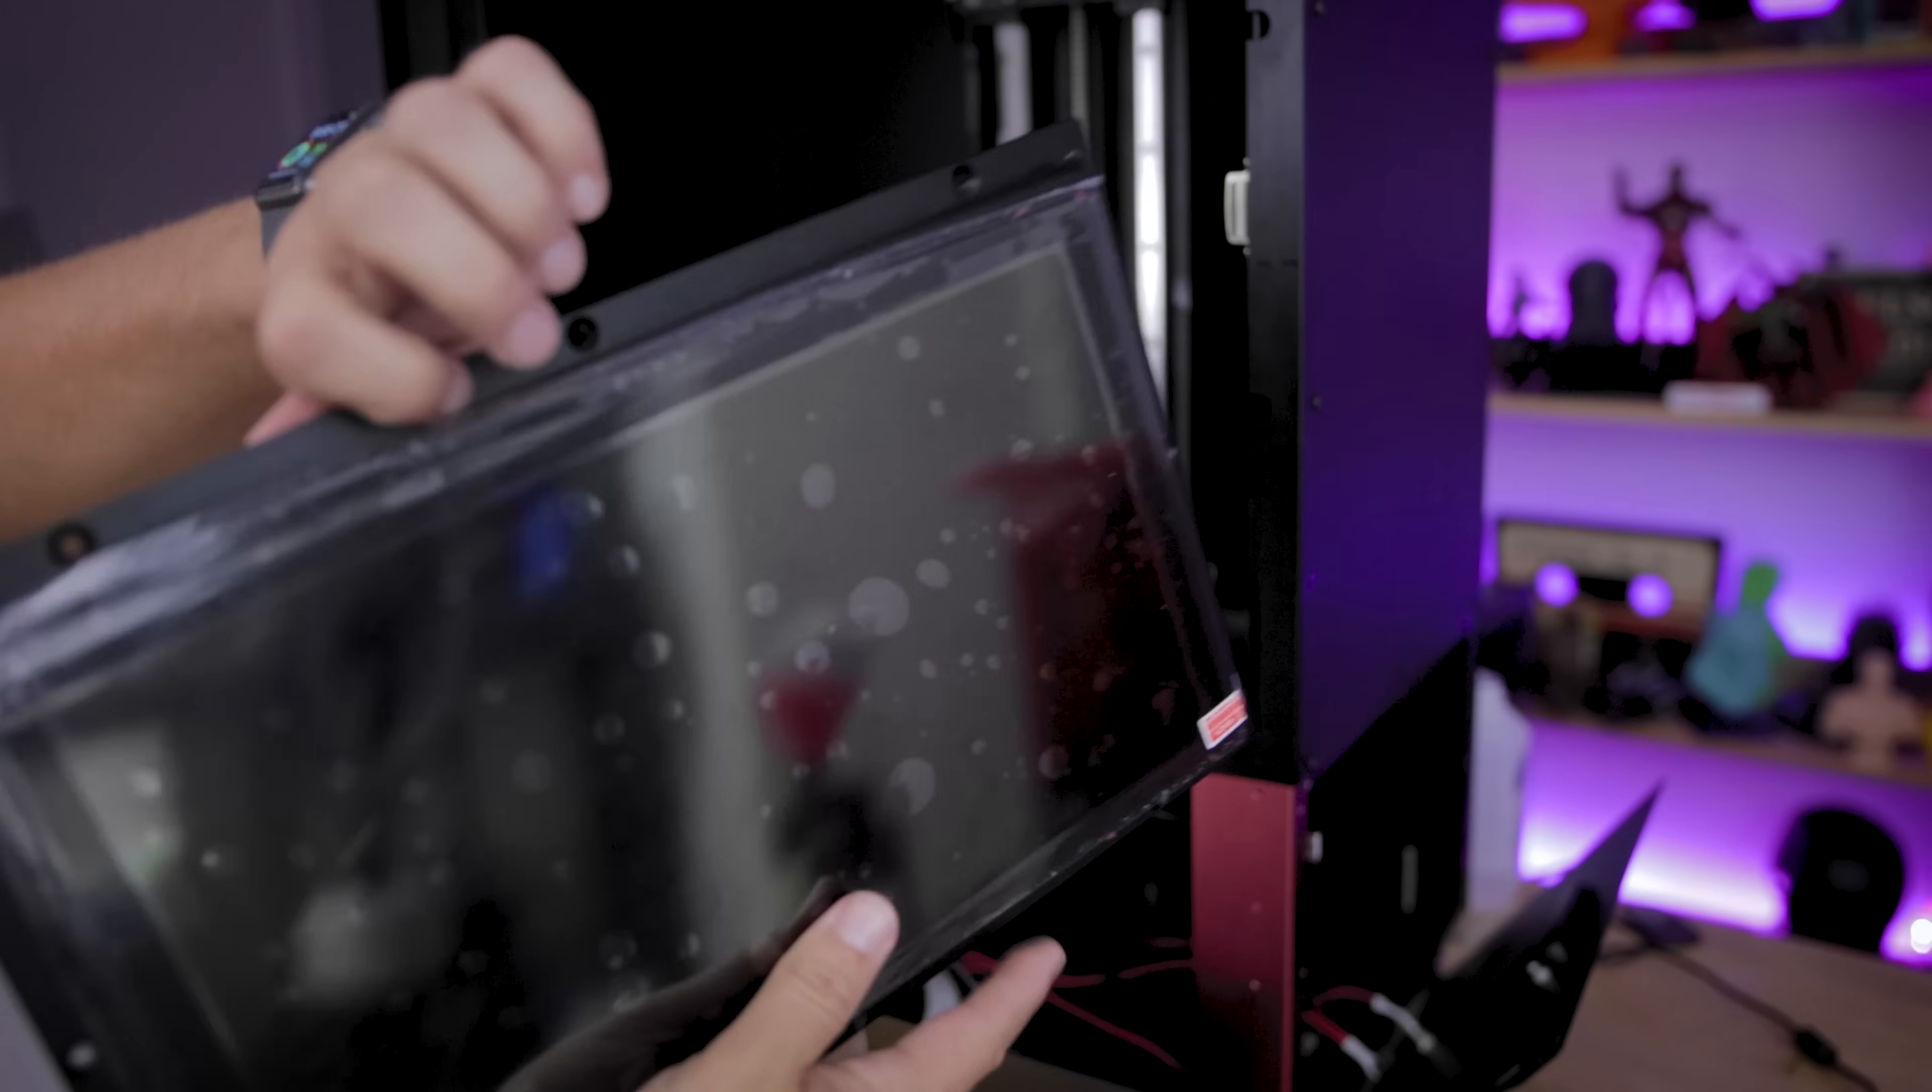Here is my new screen, so it's got the protective film on there. I'll remove that after I install it.